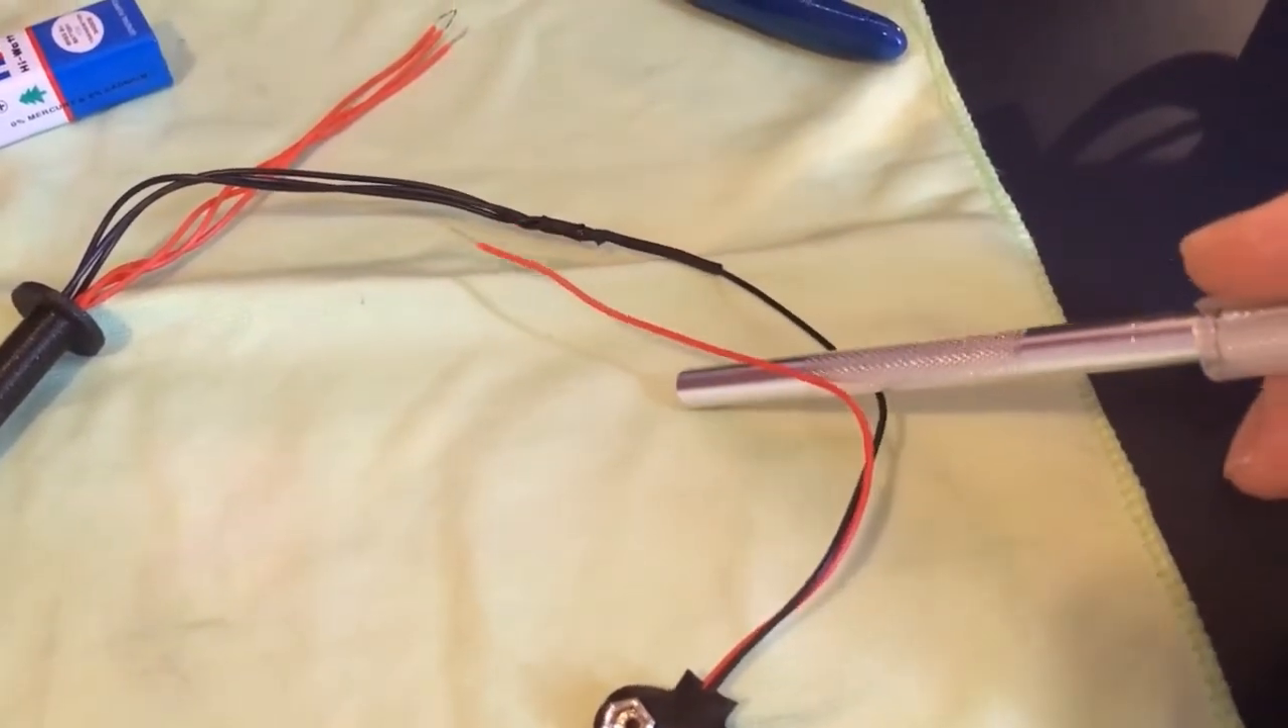Je ziet hier het uiteinde van de rode kabel. Dat is ook nog niet aangesloten.